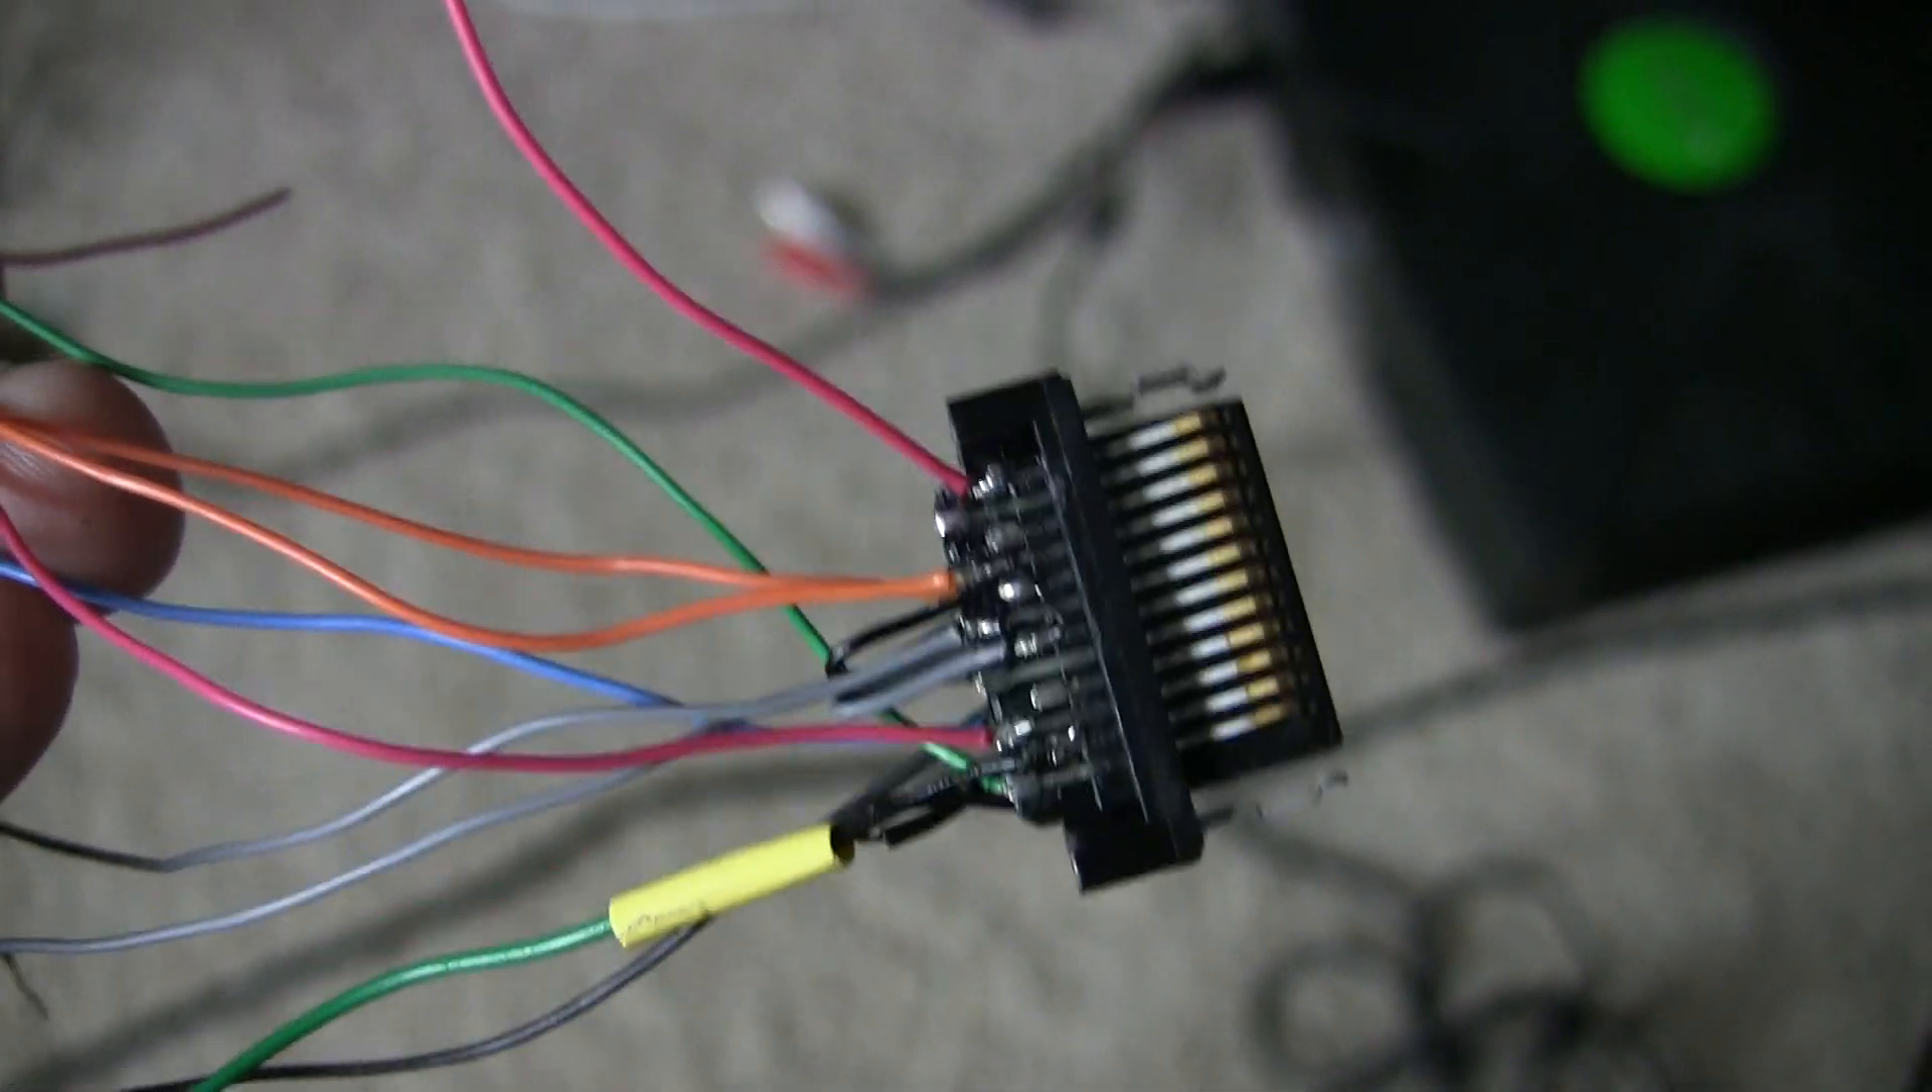So you can see here I have the Xbox AVIO pinout all wired up.